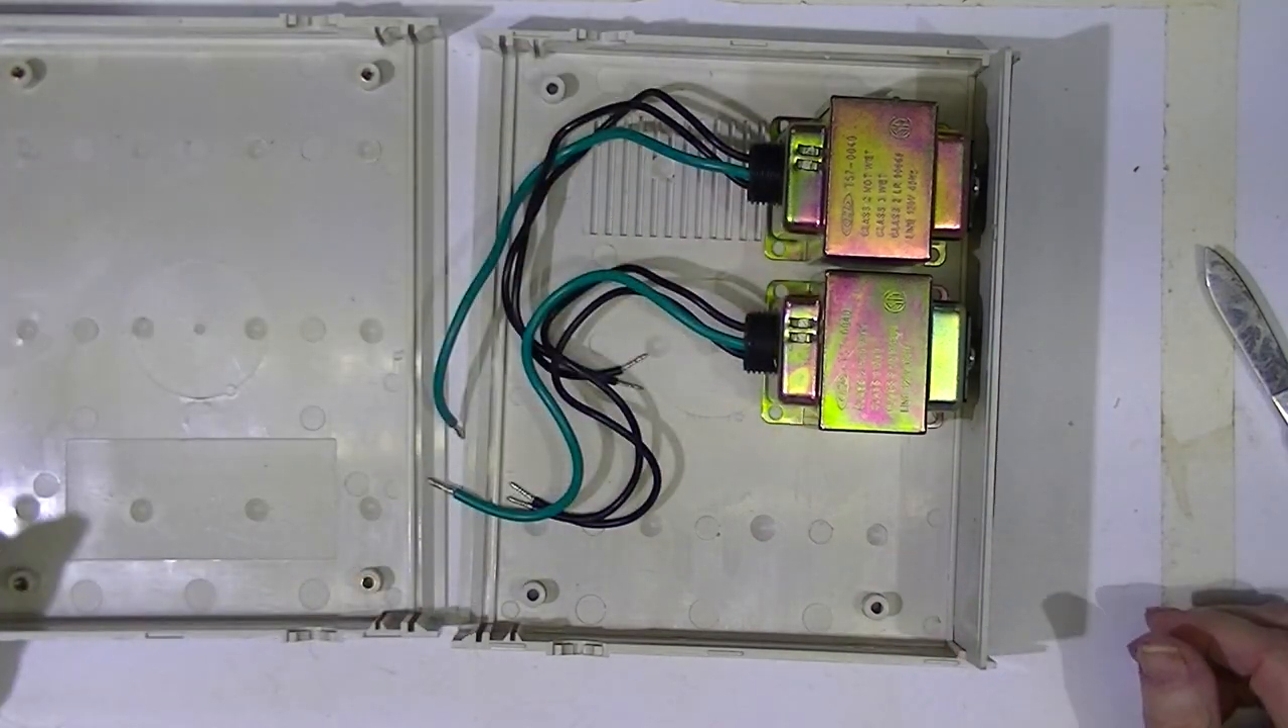And just for no good reason, I put a little bit of space between the transformers.